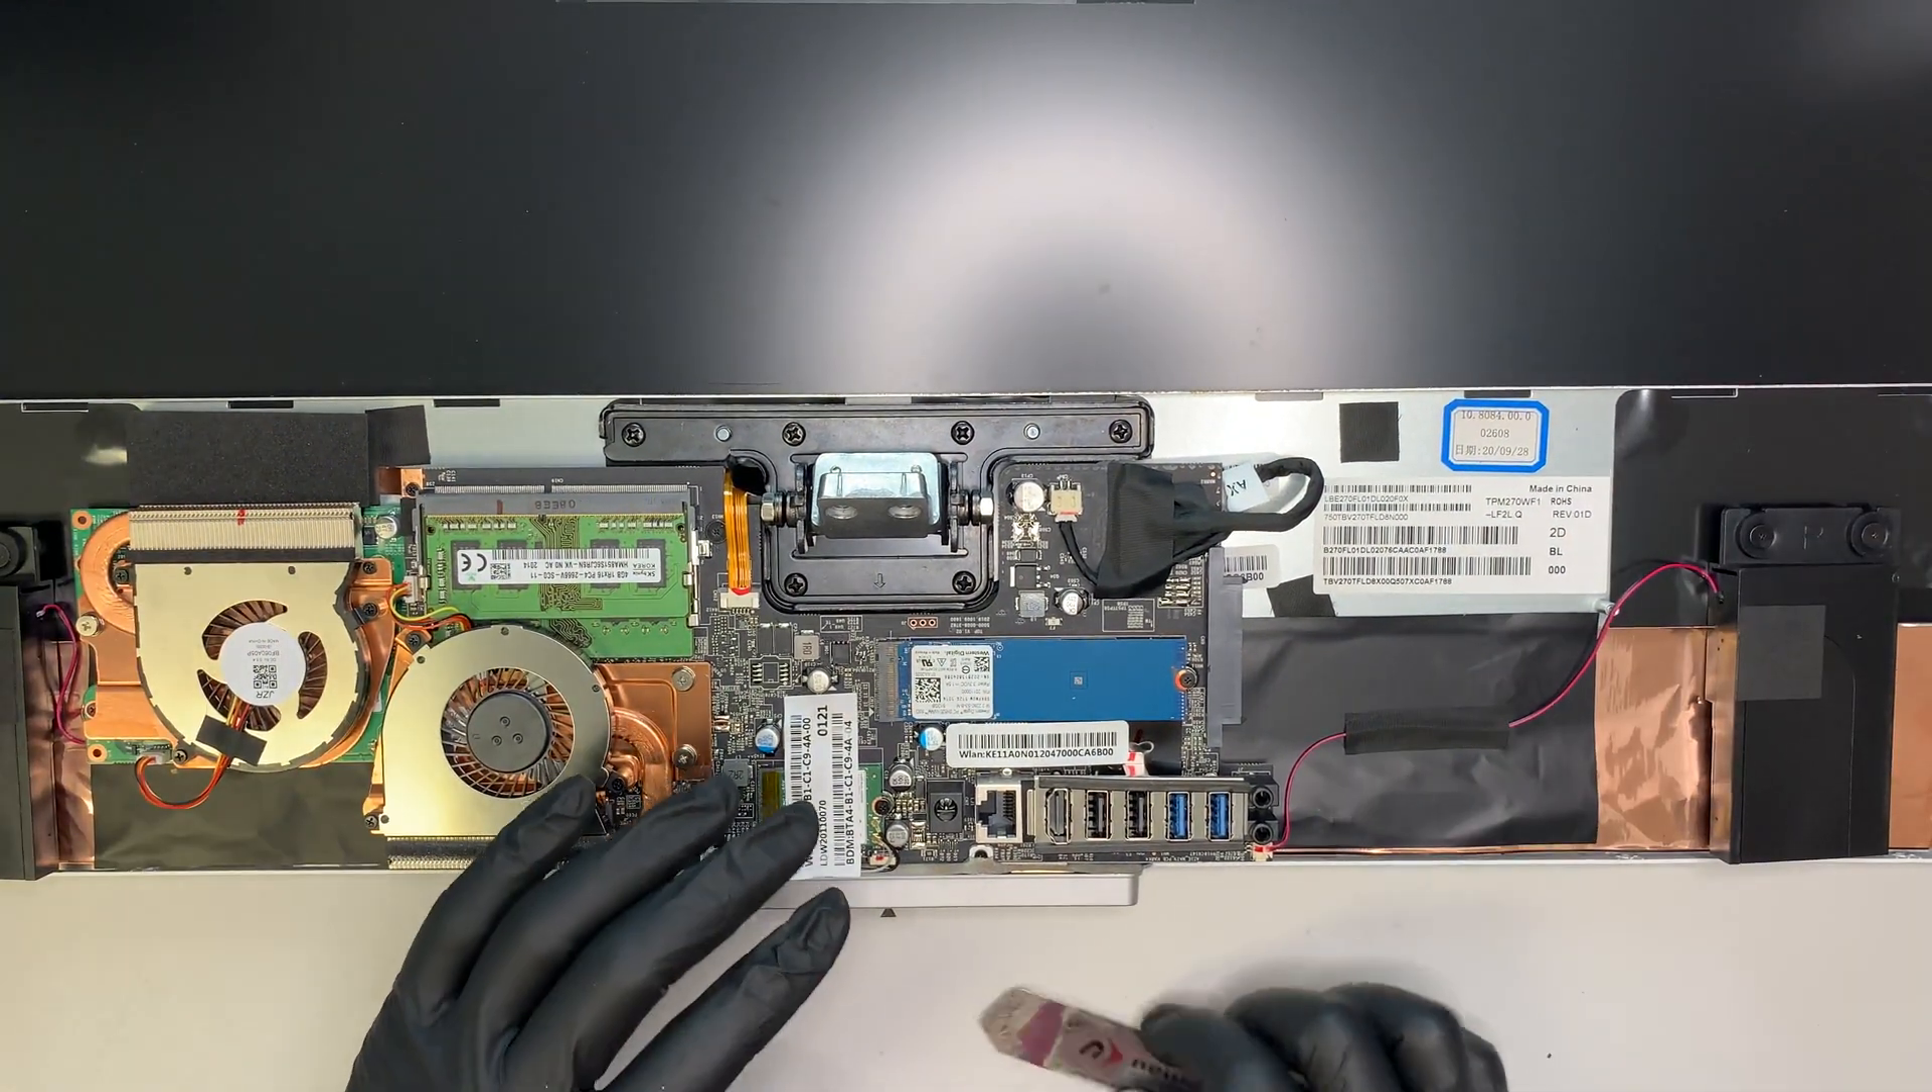Now, once the, back cover is removed, you can actually see your entire computer here.